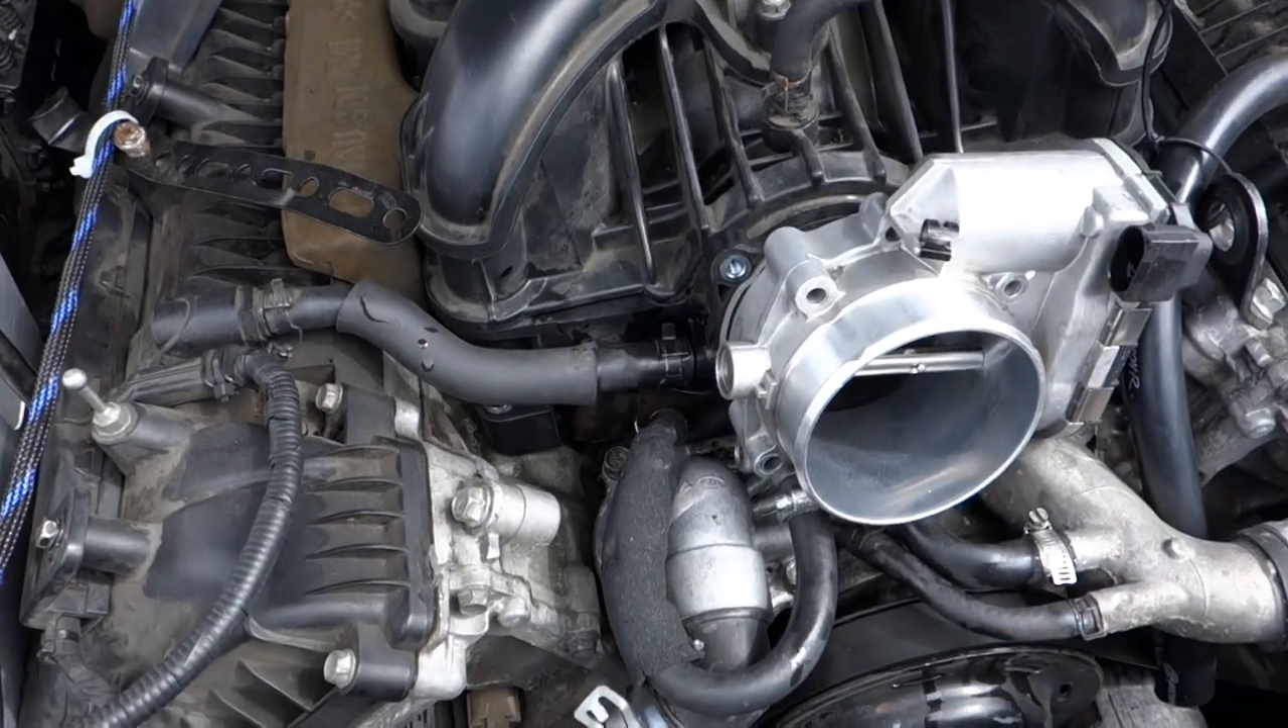All right so we've got the old throttle body off new throttle body on.